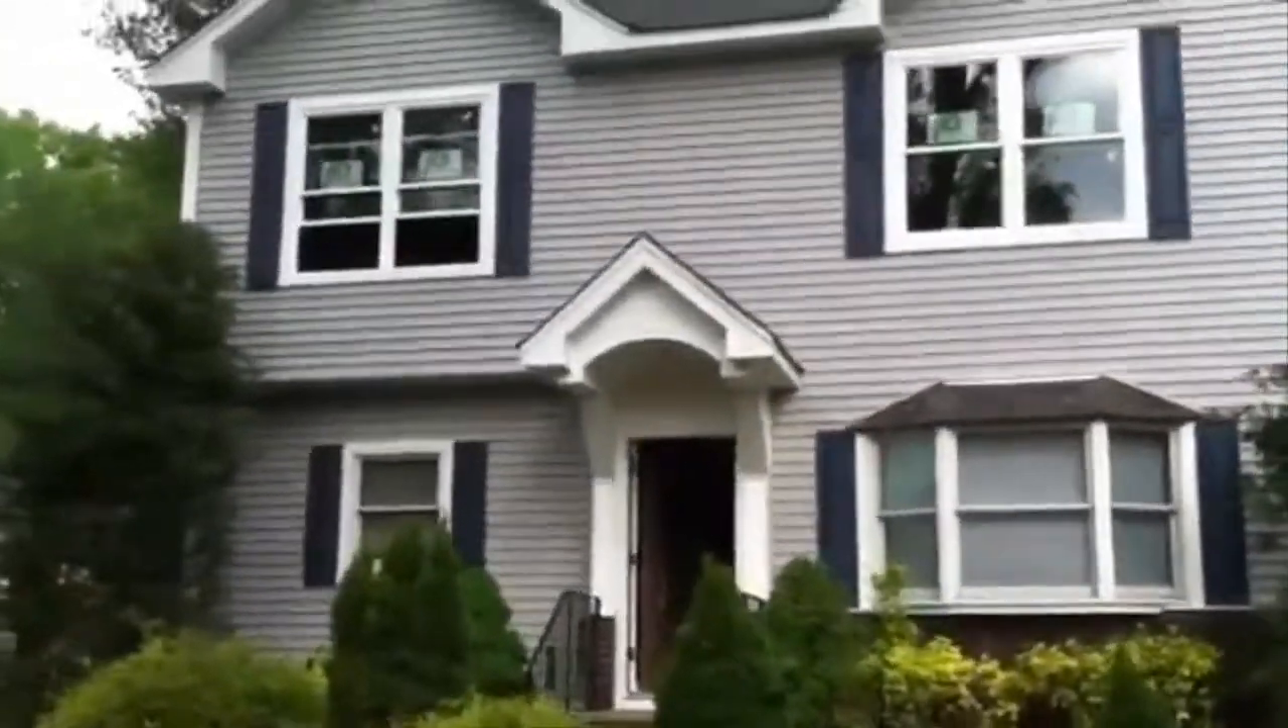Uh, you can see we installed the shutters and they really, uh, really comes together with the three and a half inch trim around all the doors and windows.